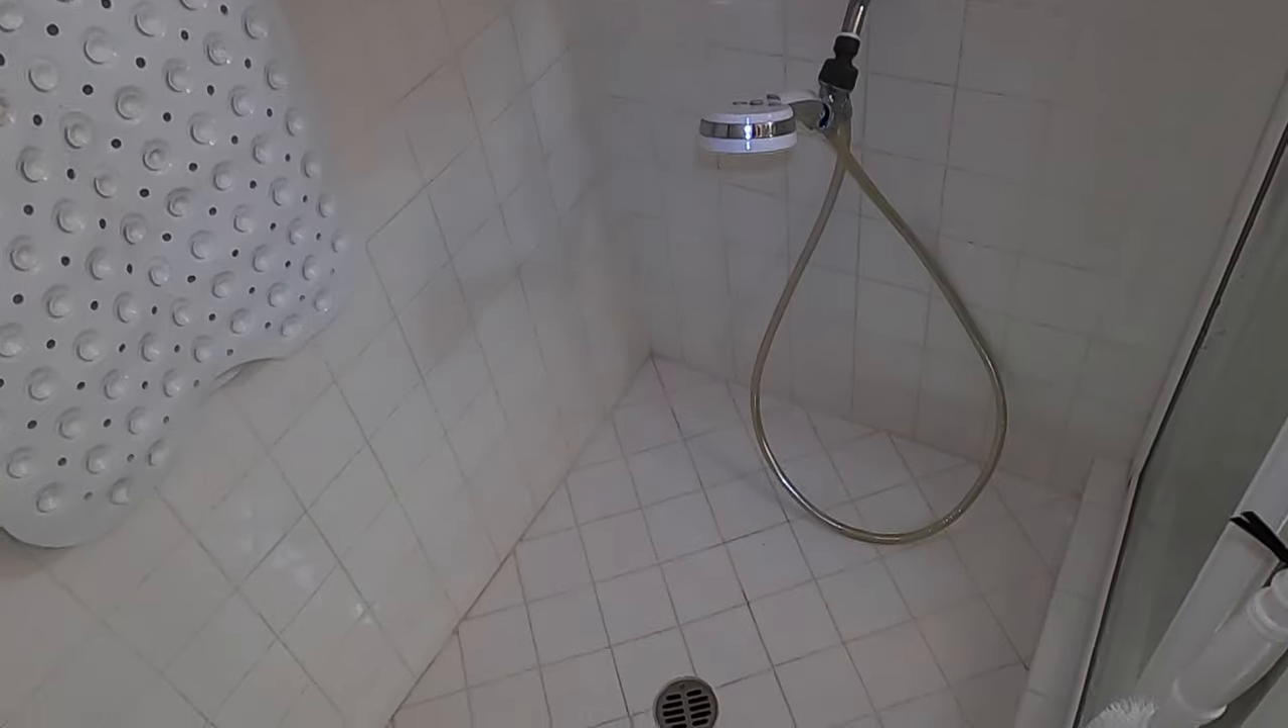We've got the shower heads back on and that's it.